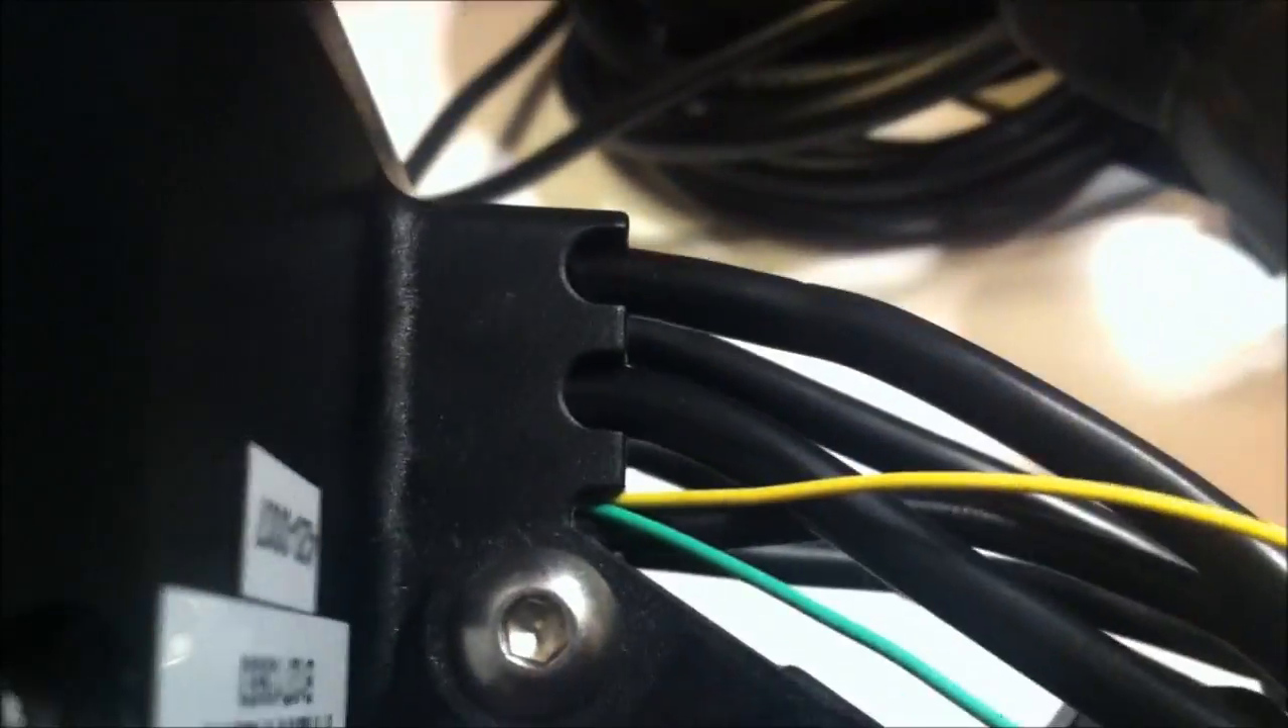Okay I've got the green and yellow wire coming out the back of the cycle analyst now beside the Speedo cable and I've got the cycle analyst back together again.